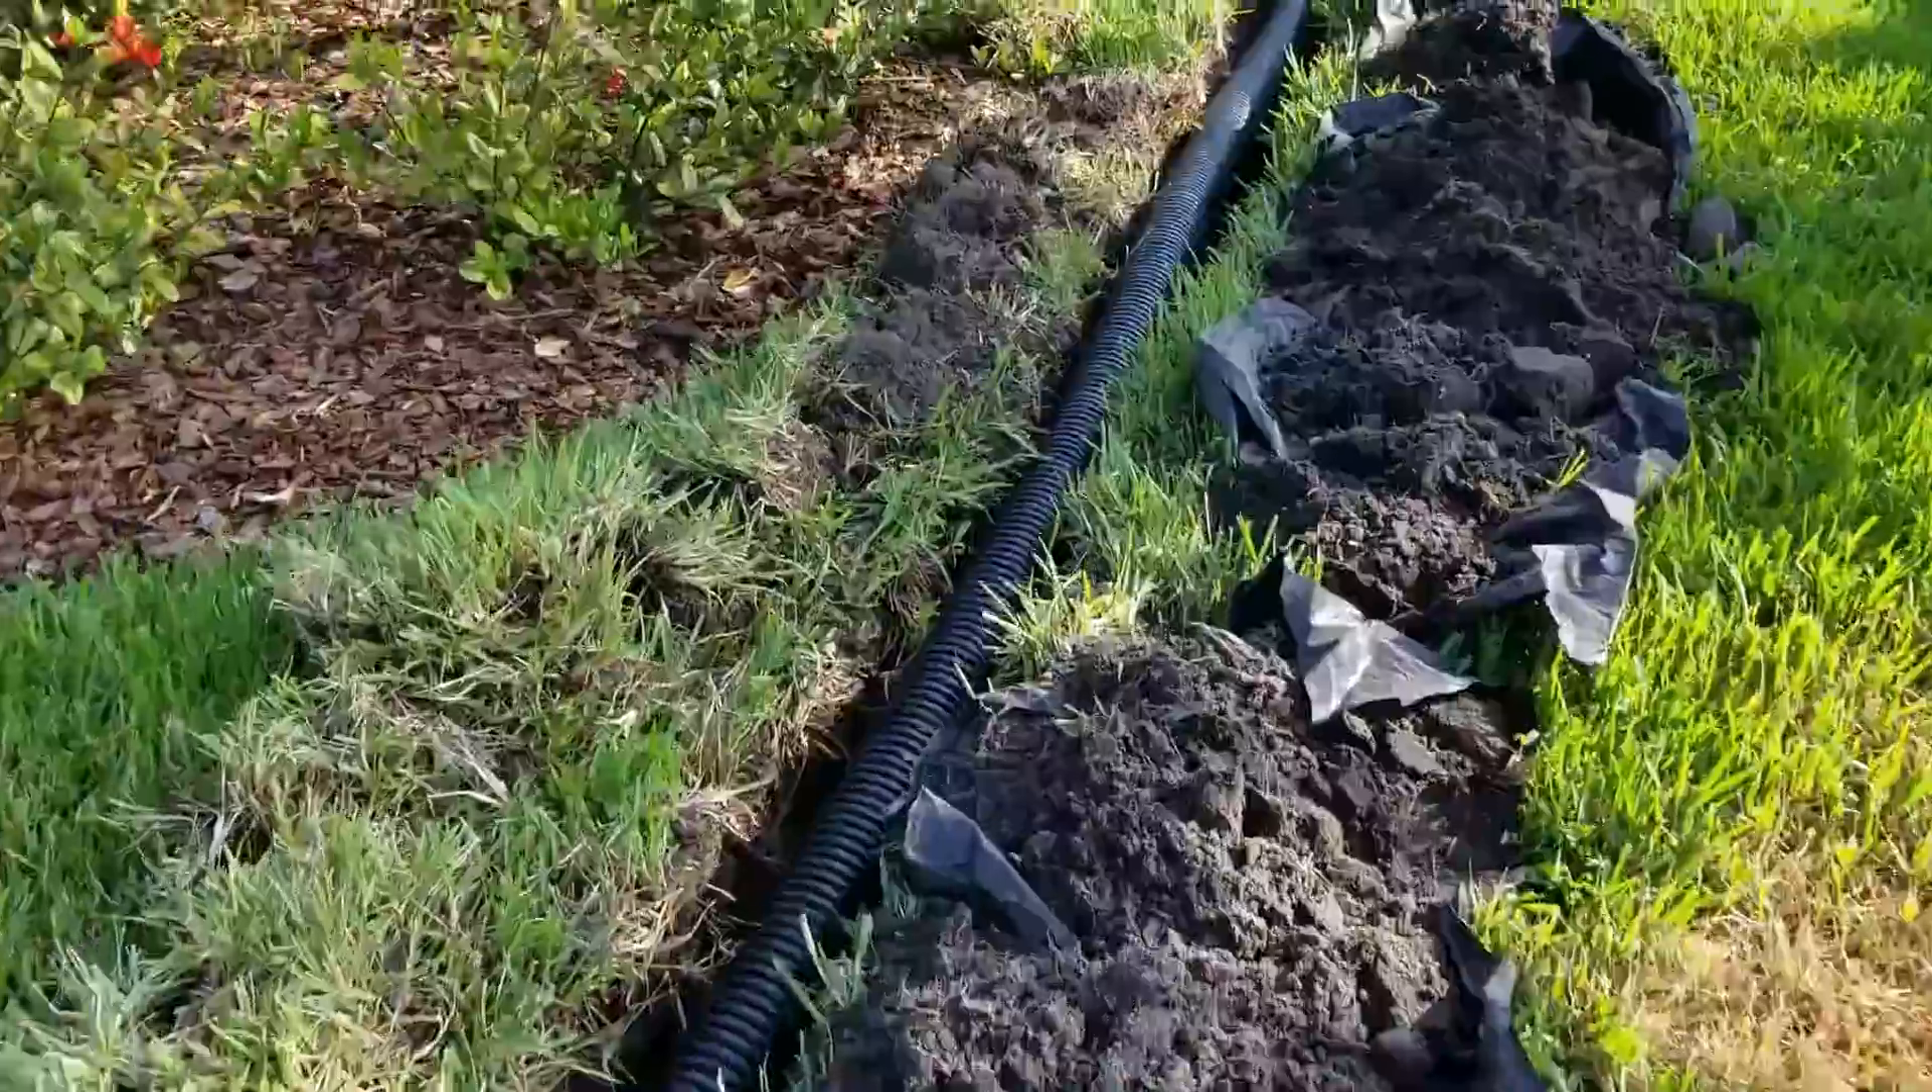Okay, so we've got our trench dug. We laid out our pipe, as you can see here.